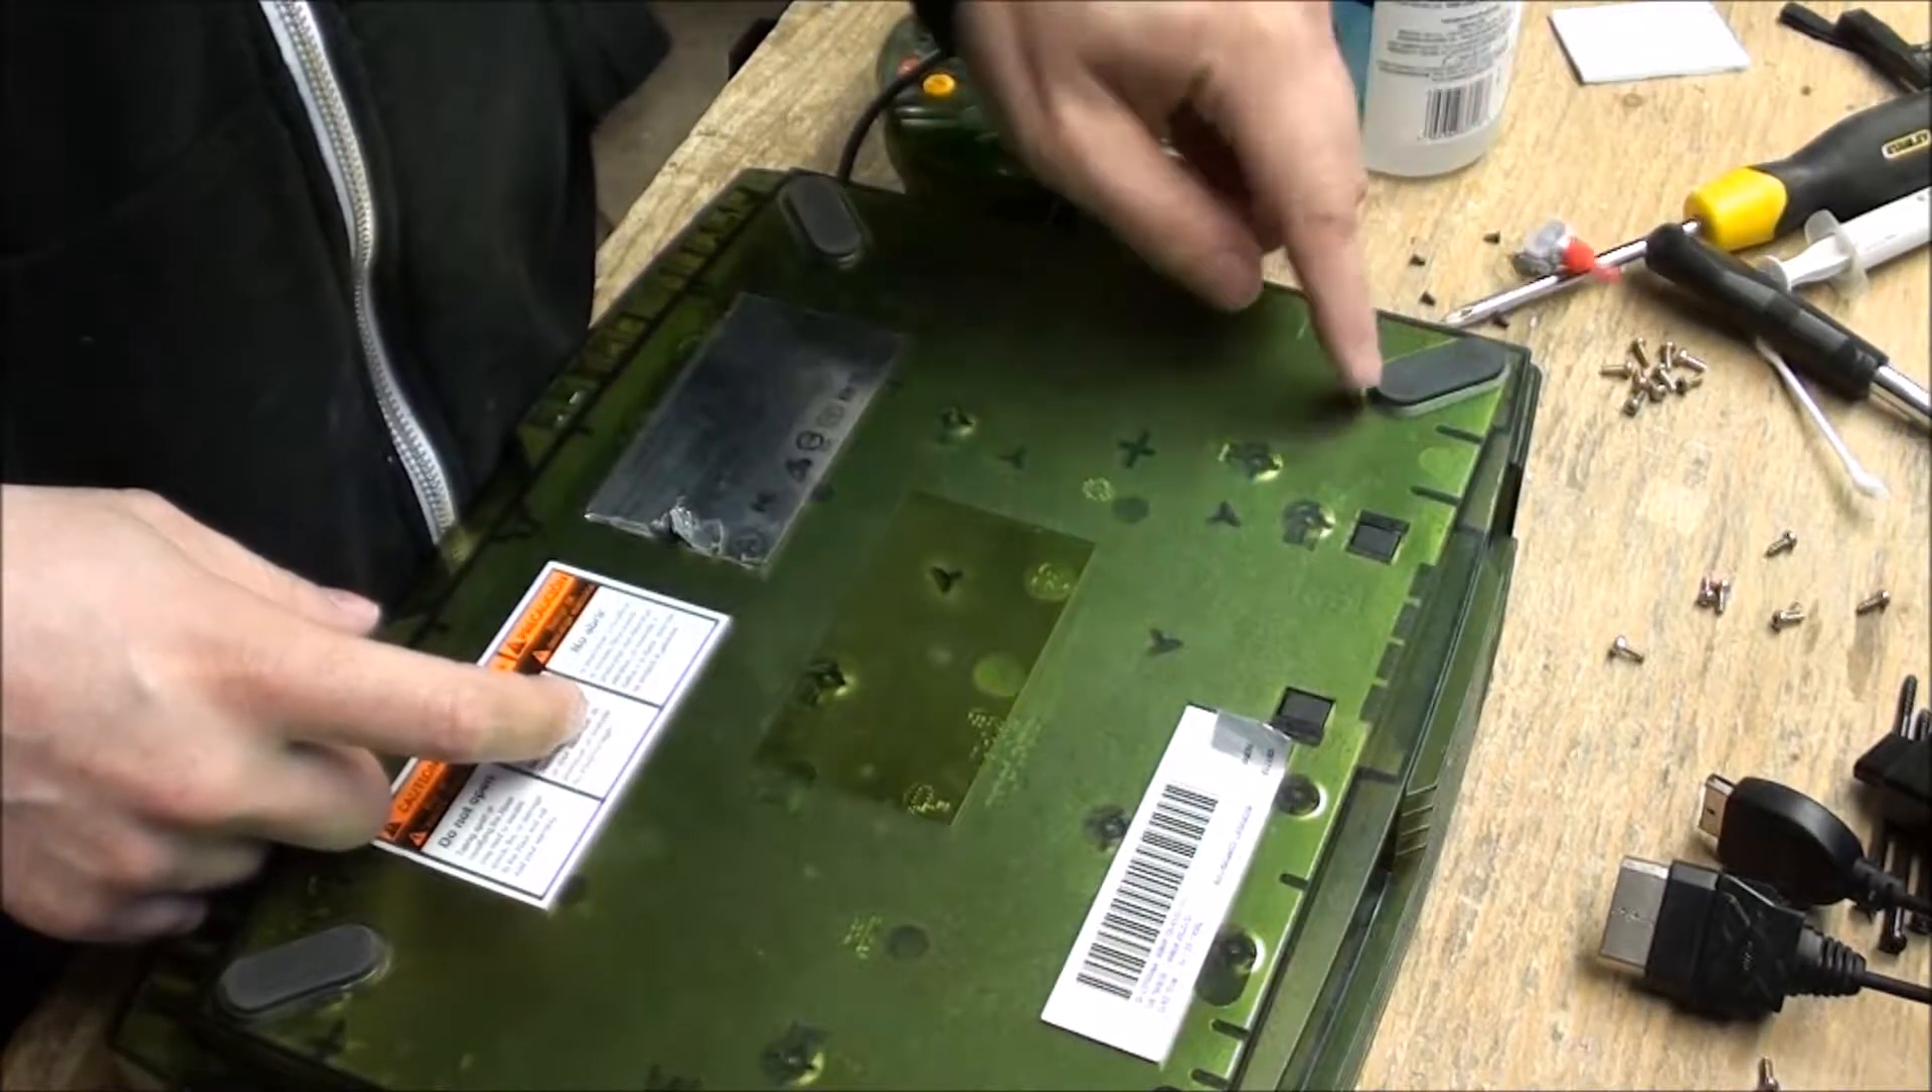Okay guys I got the feet all back together.